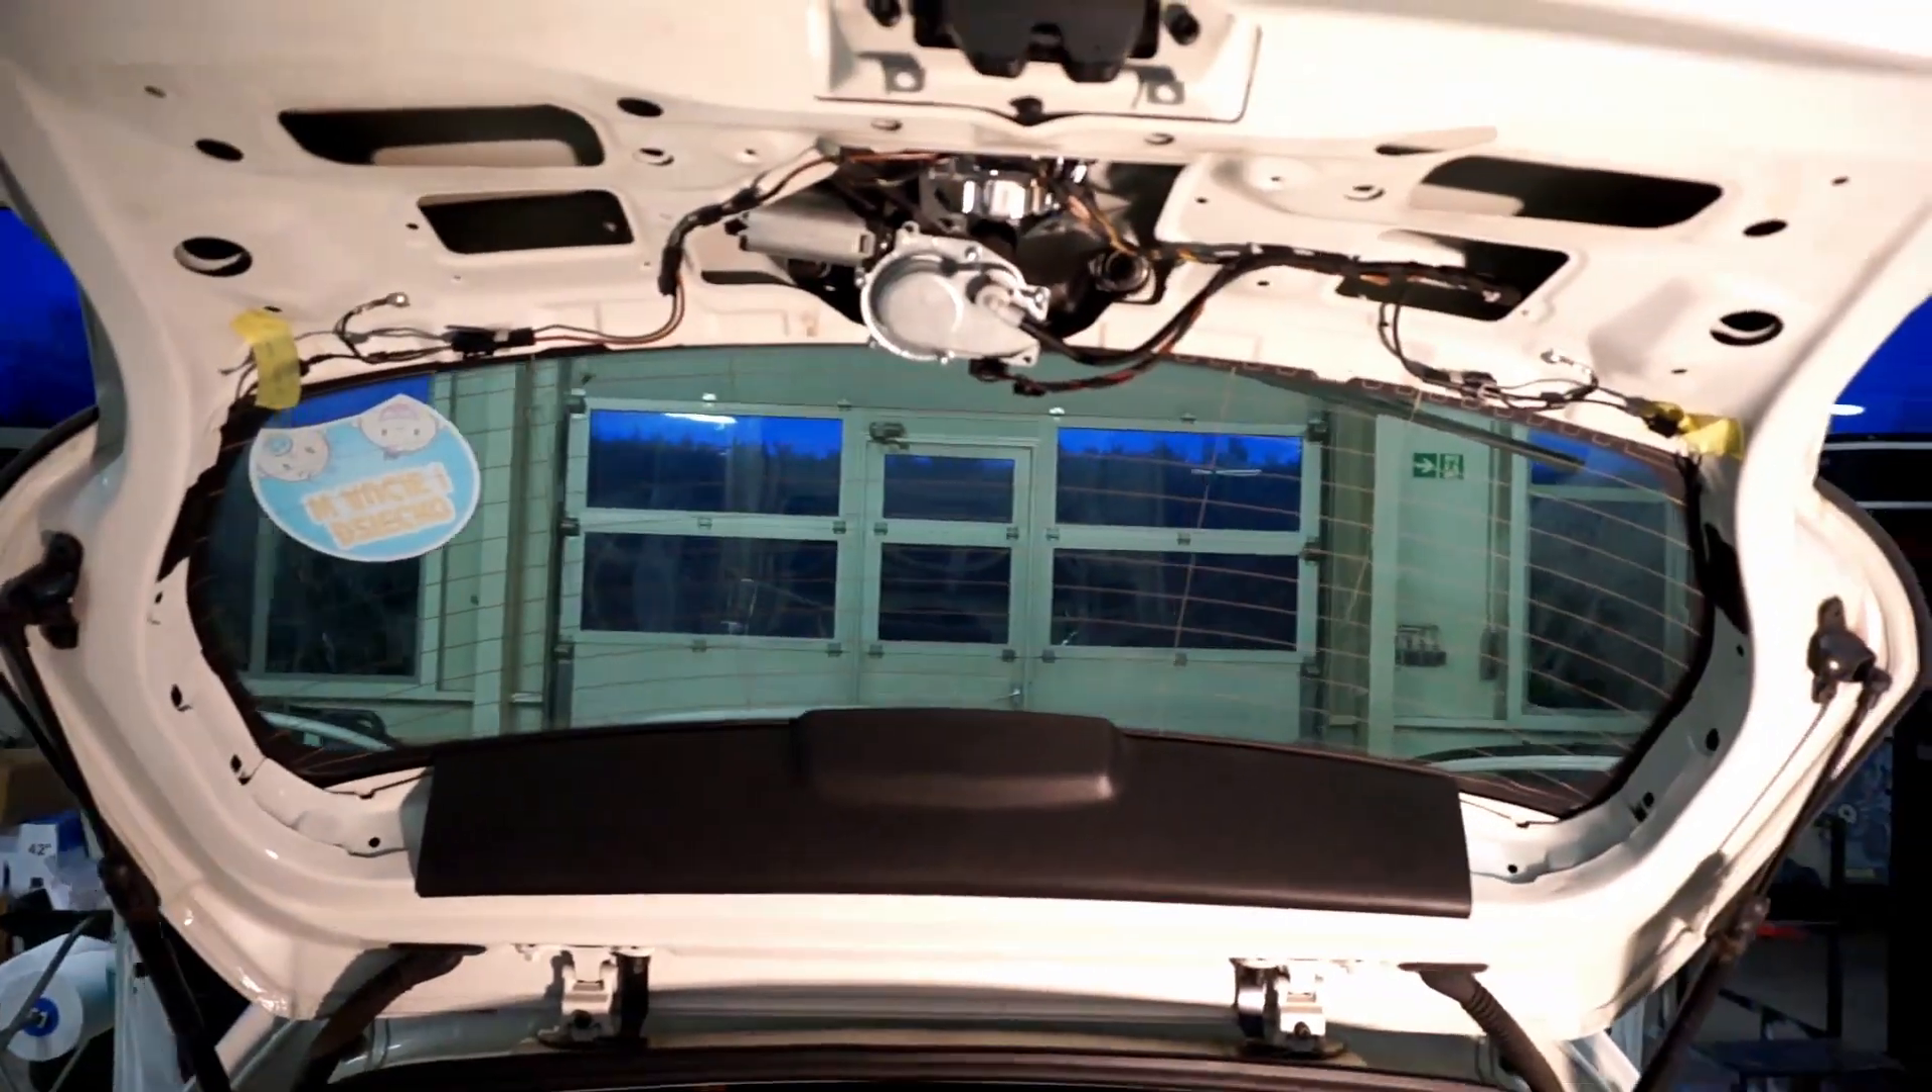Now I need to put back the trim and that's it.